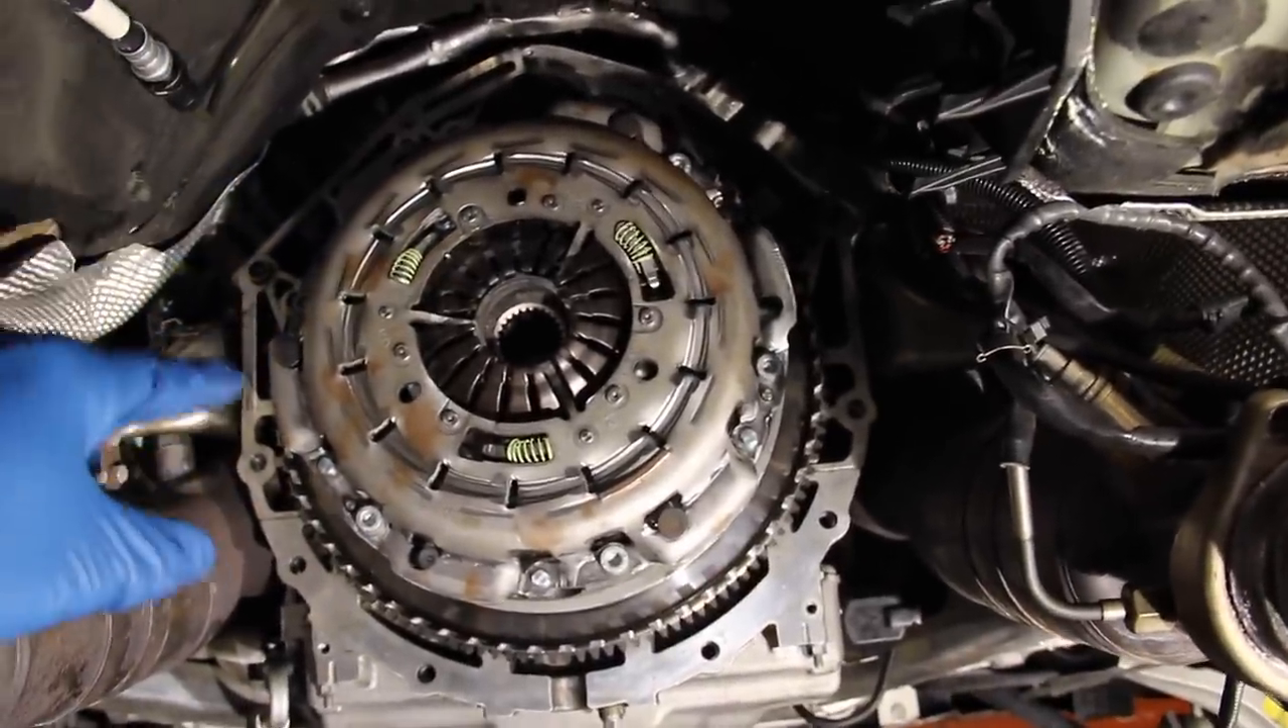I've got the flywheel on, we've got the clutch disc in there, and we have the pressure plate on.